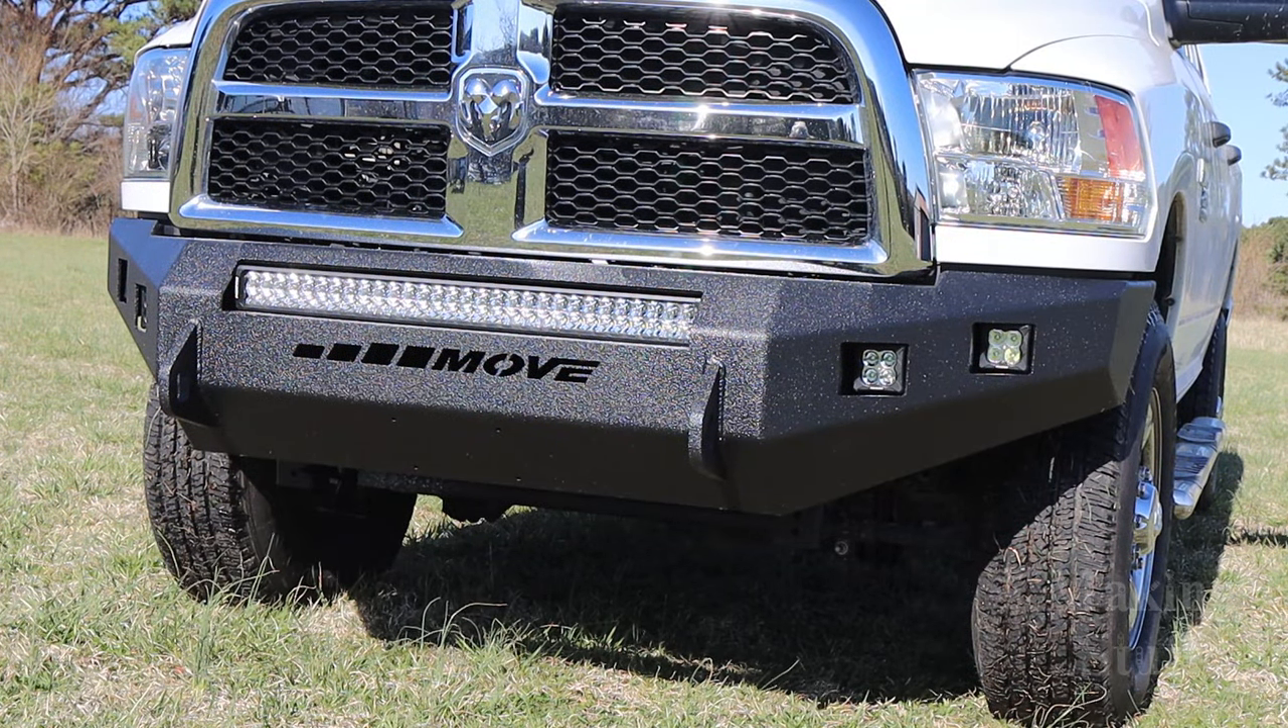So now that the lights are installed on the bumper this project is done.